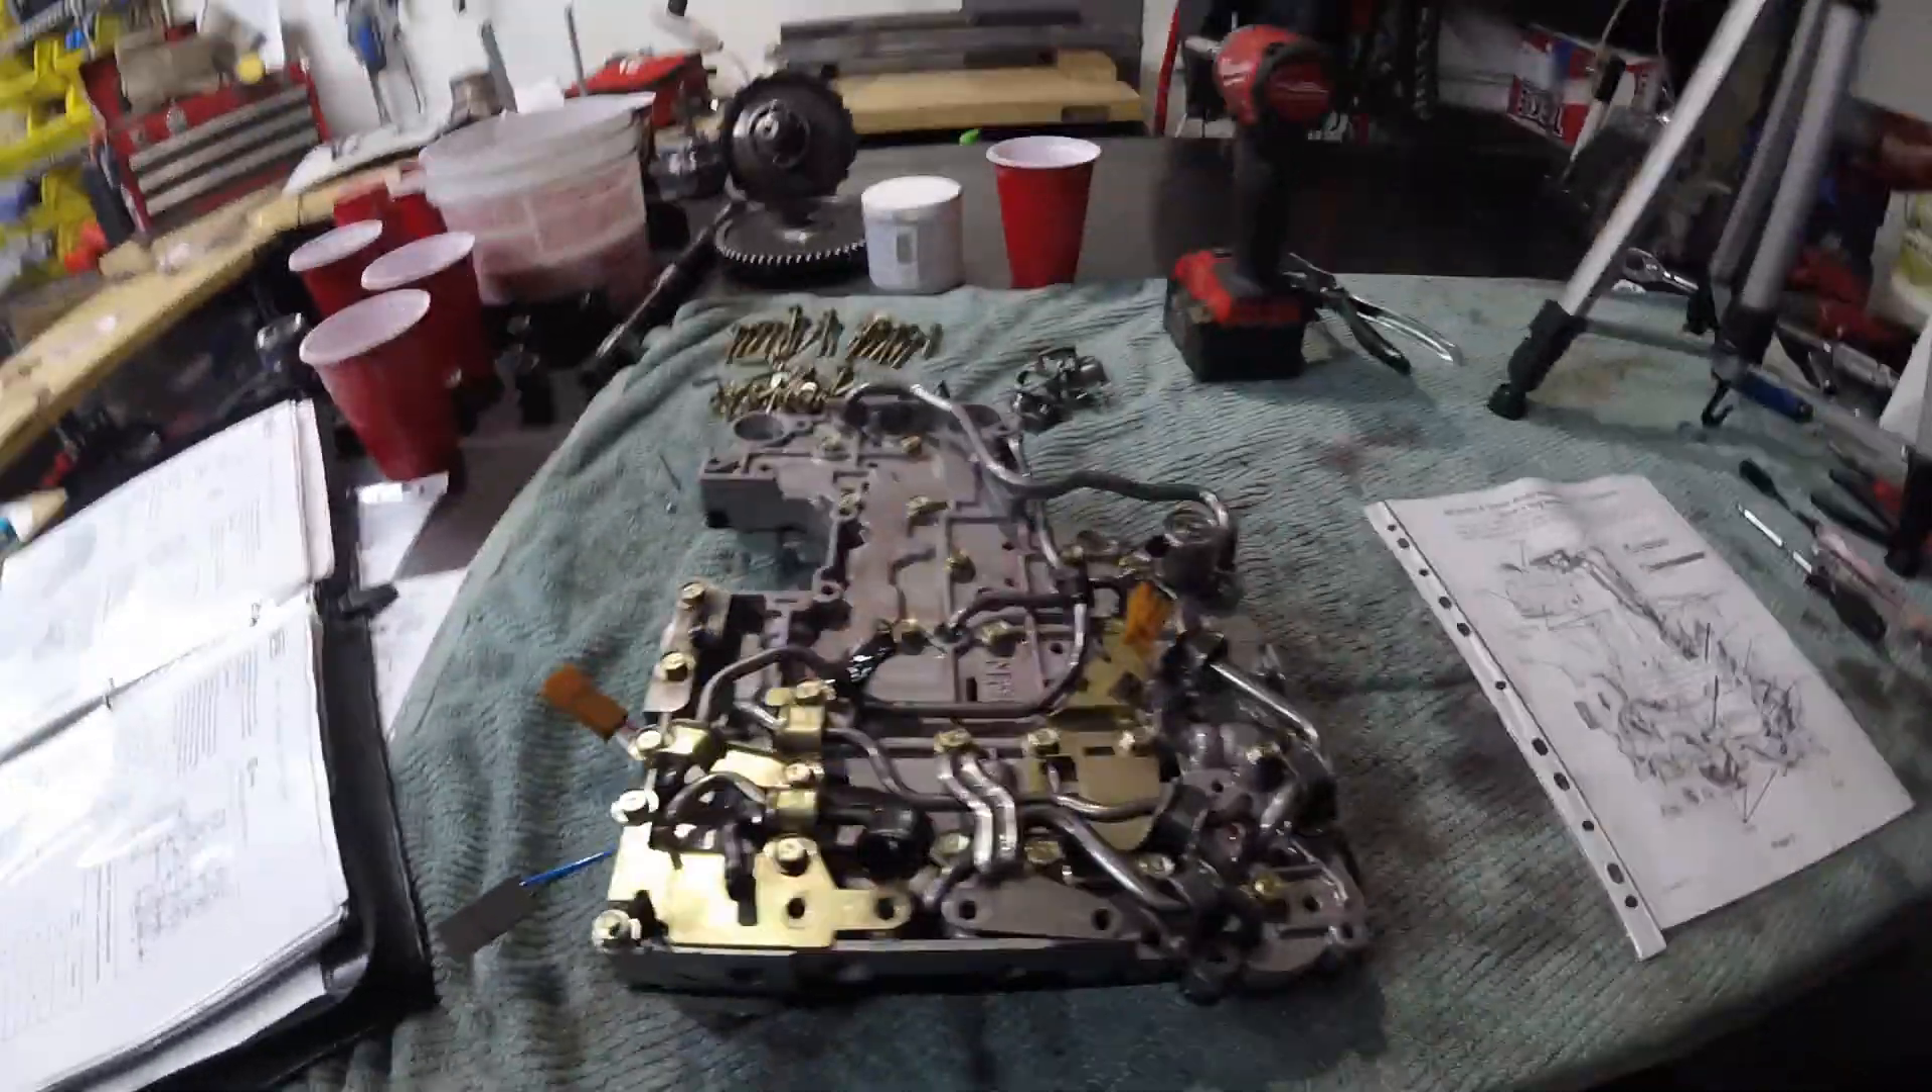We got the valve body put back together. It's been modified.